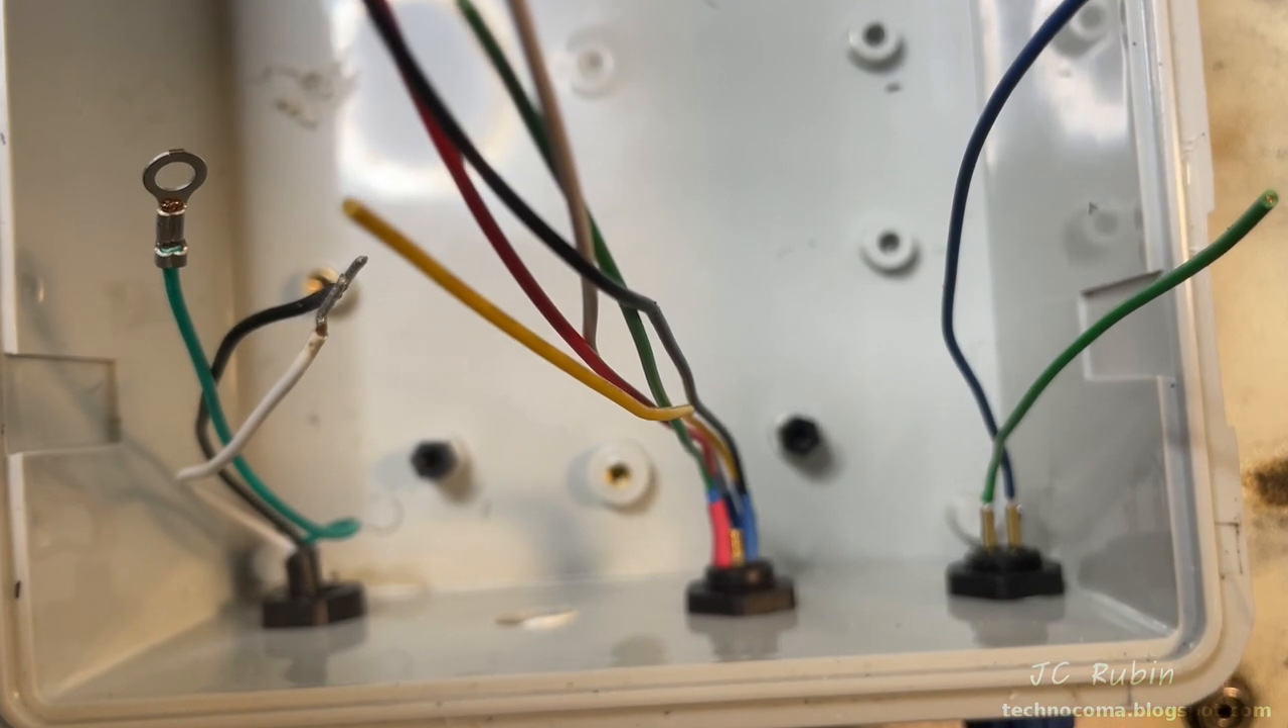The new connectors got cables attached five on one two on the other.